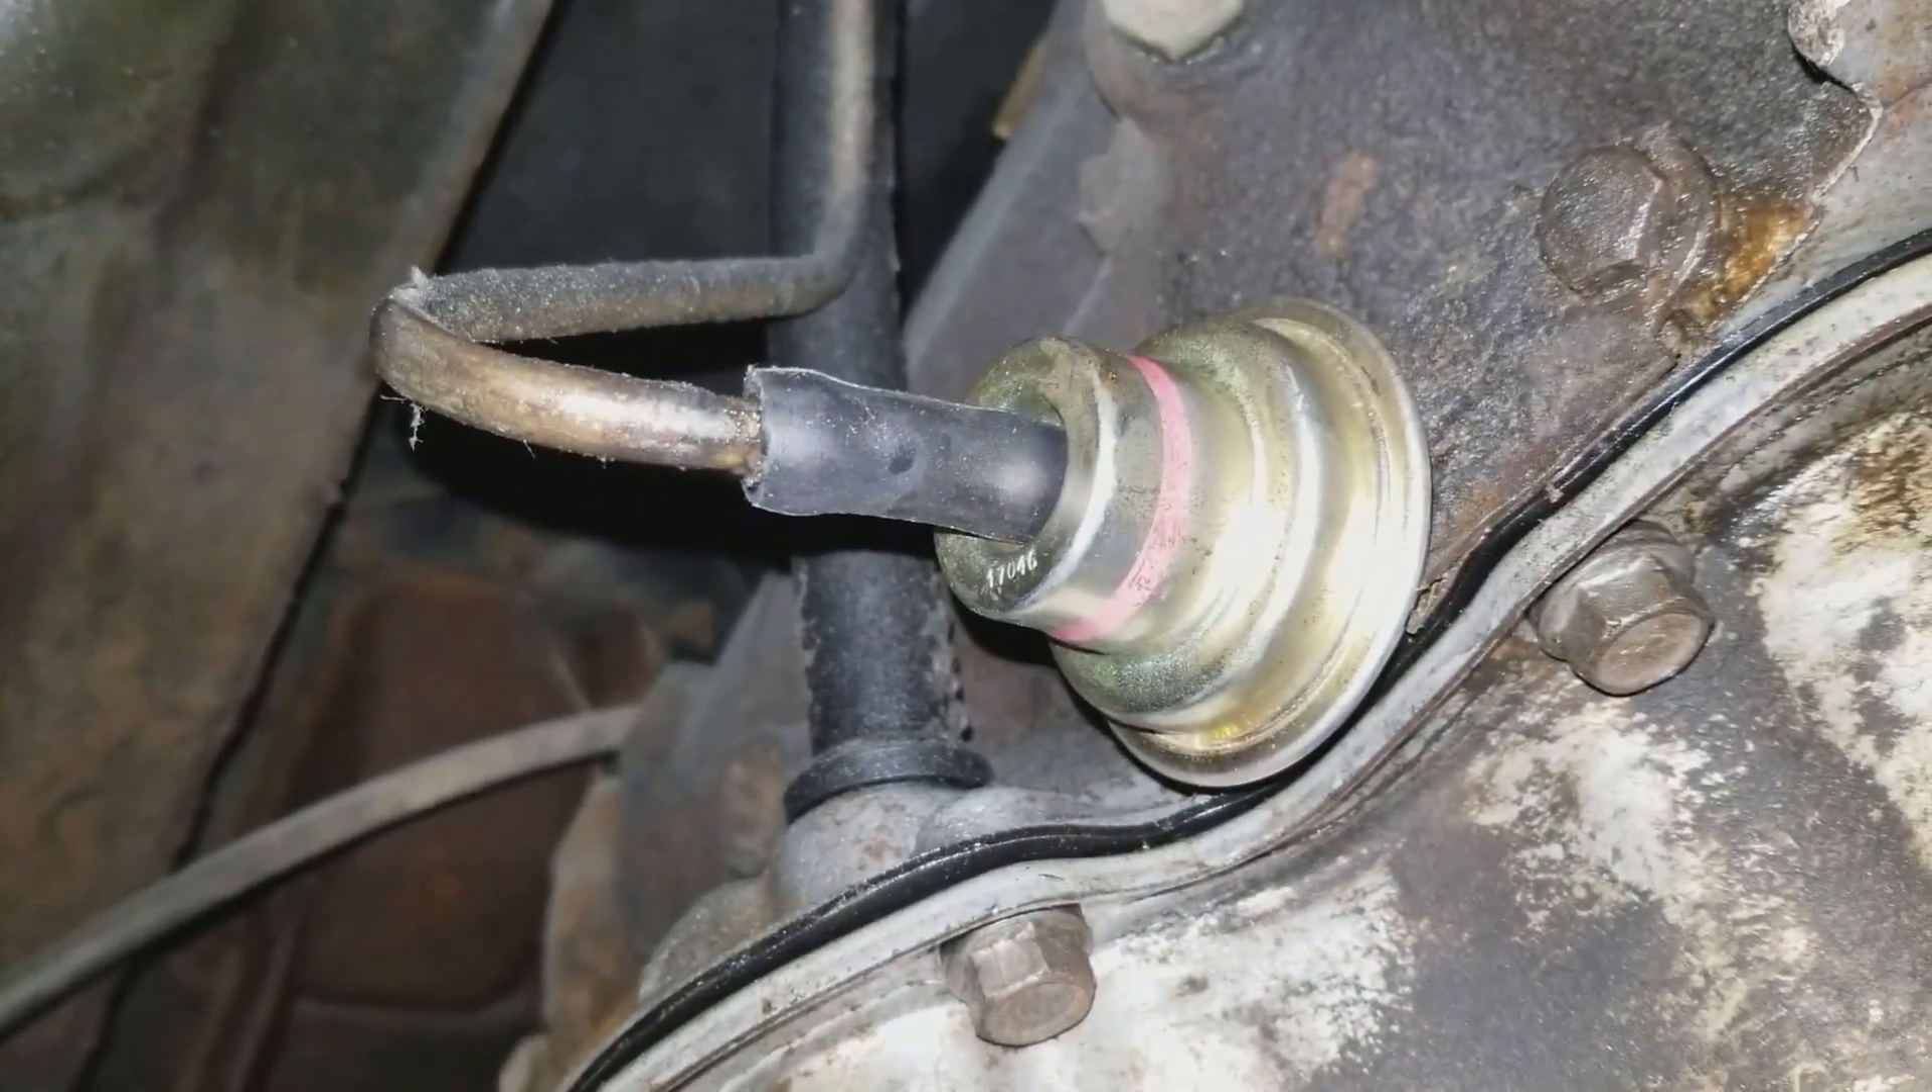And that's it your vacuum modulator is fully installed.